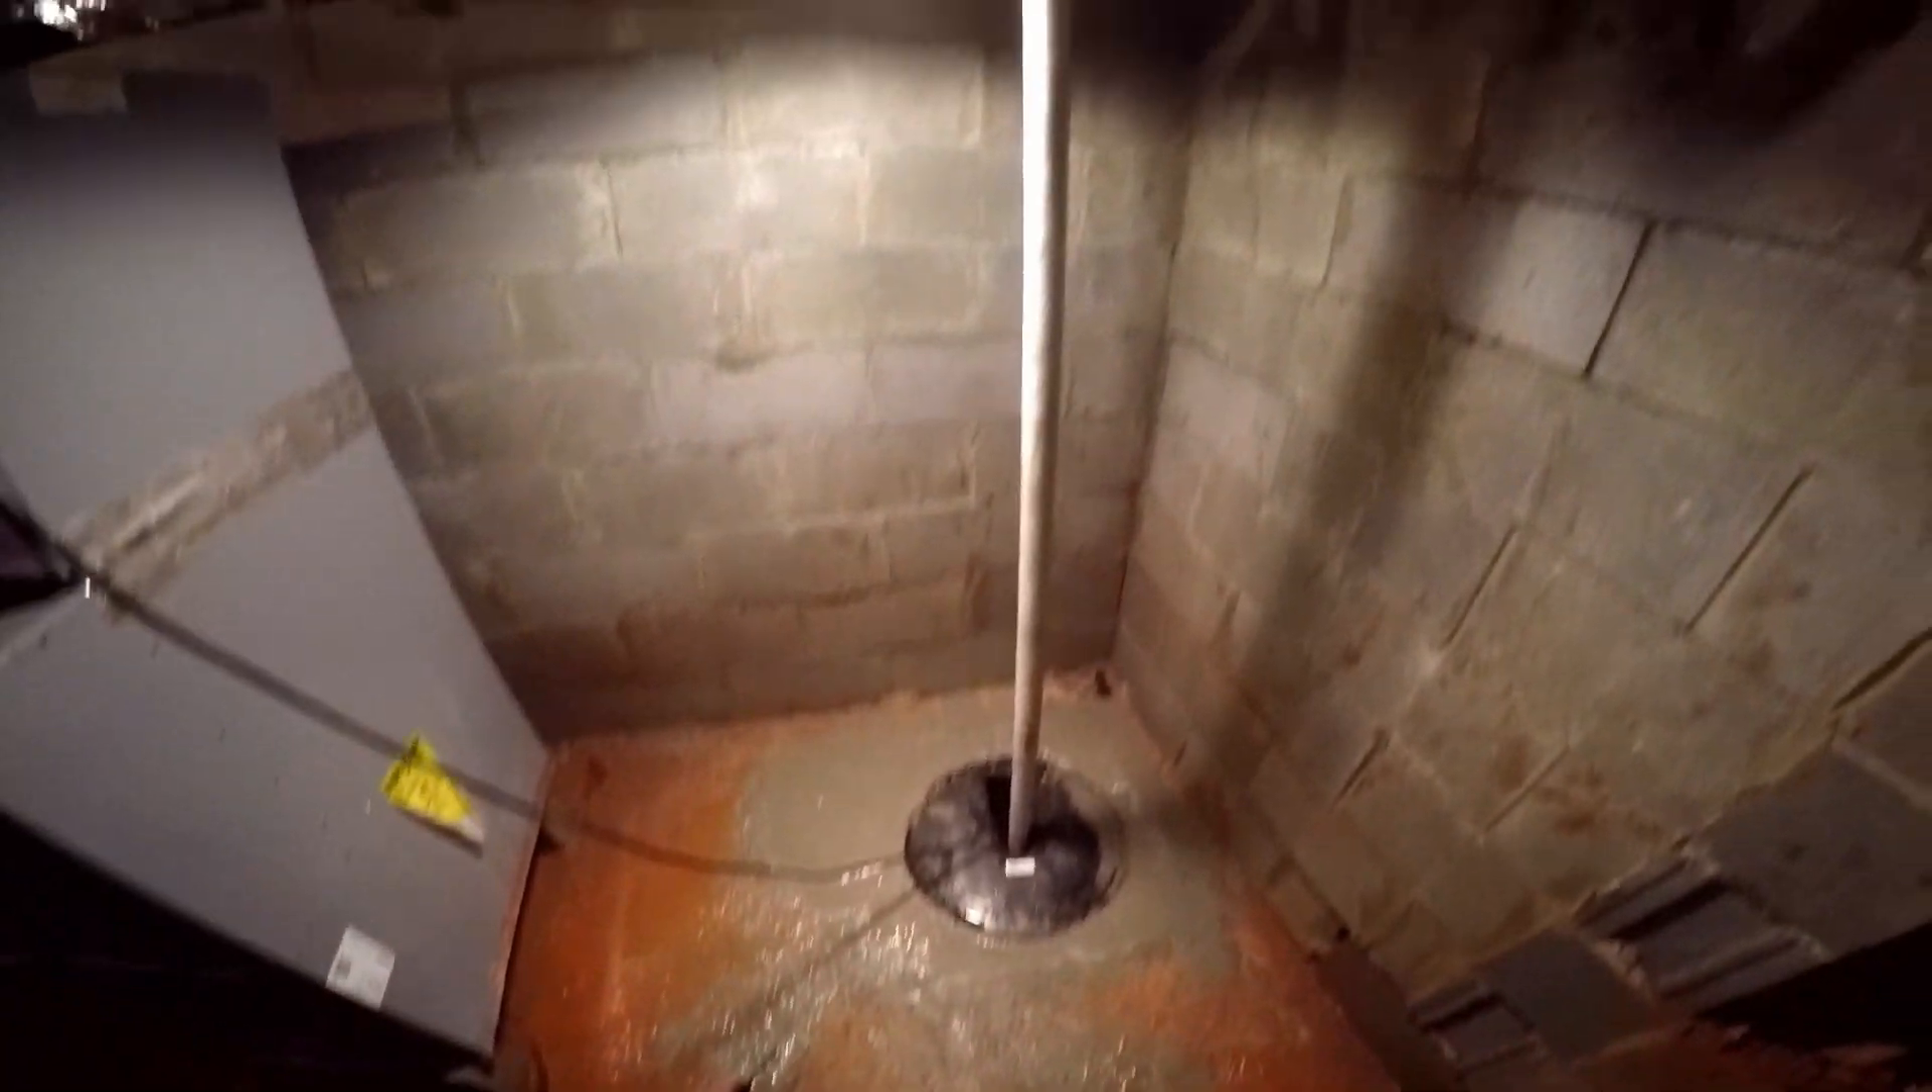So here's our sump pump installed. We've got the concrete back setting up.